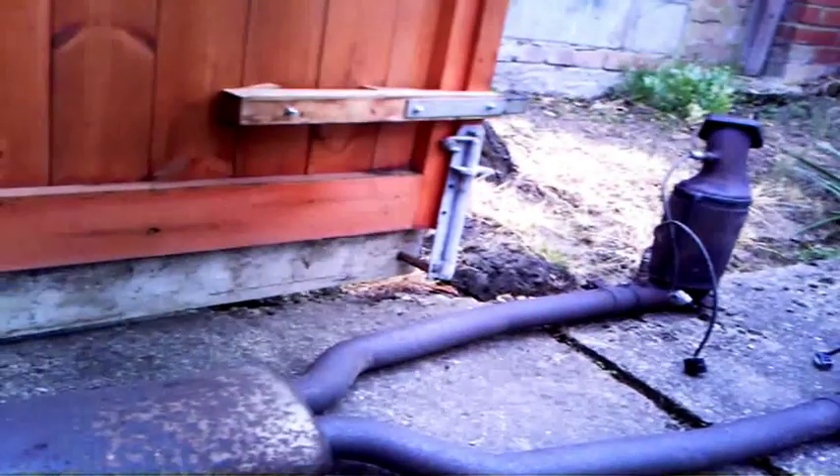Well the exhaust pipes are off now so uh at least that part of the job has been uh completed.